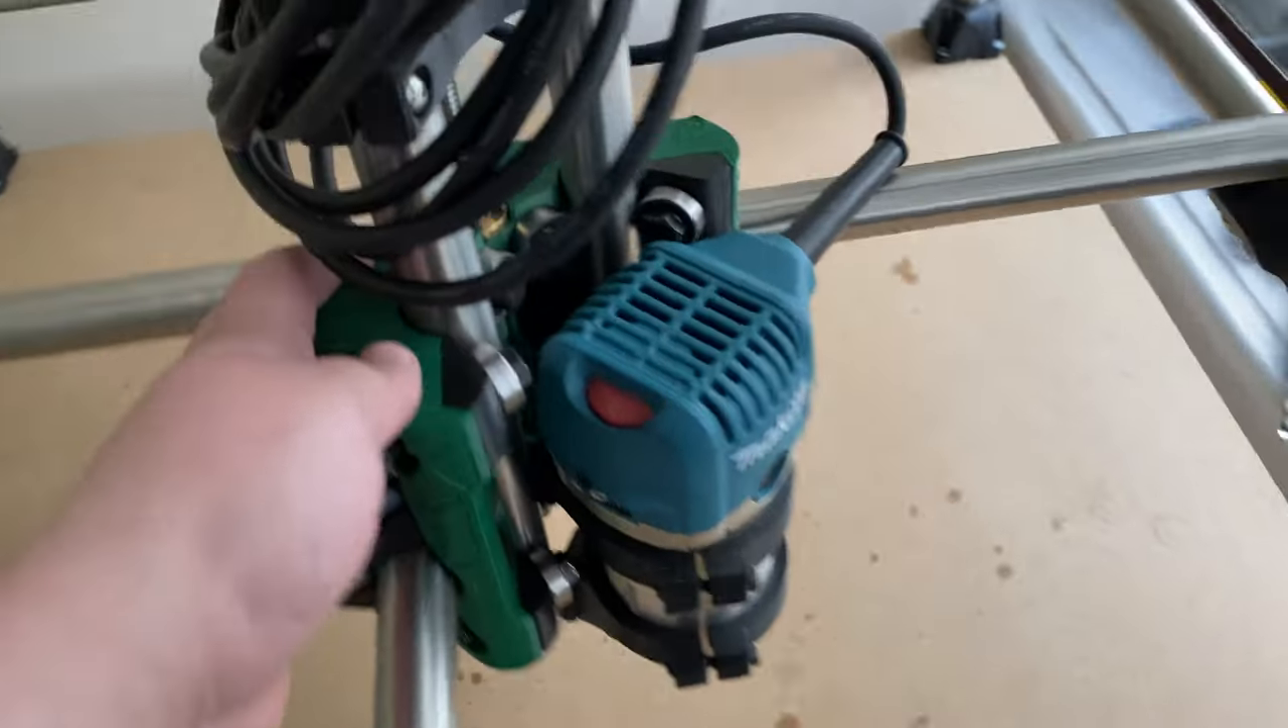I fixed the bracket orientation of the router and now I completely mounted the router there as well.